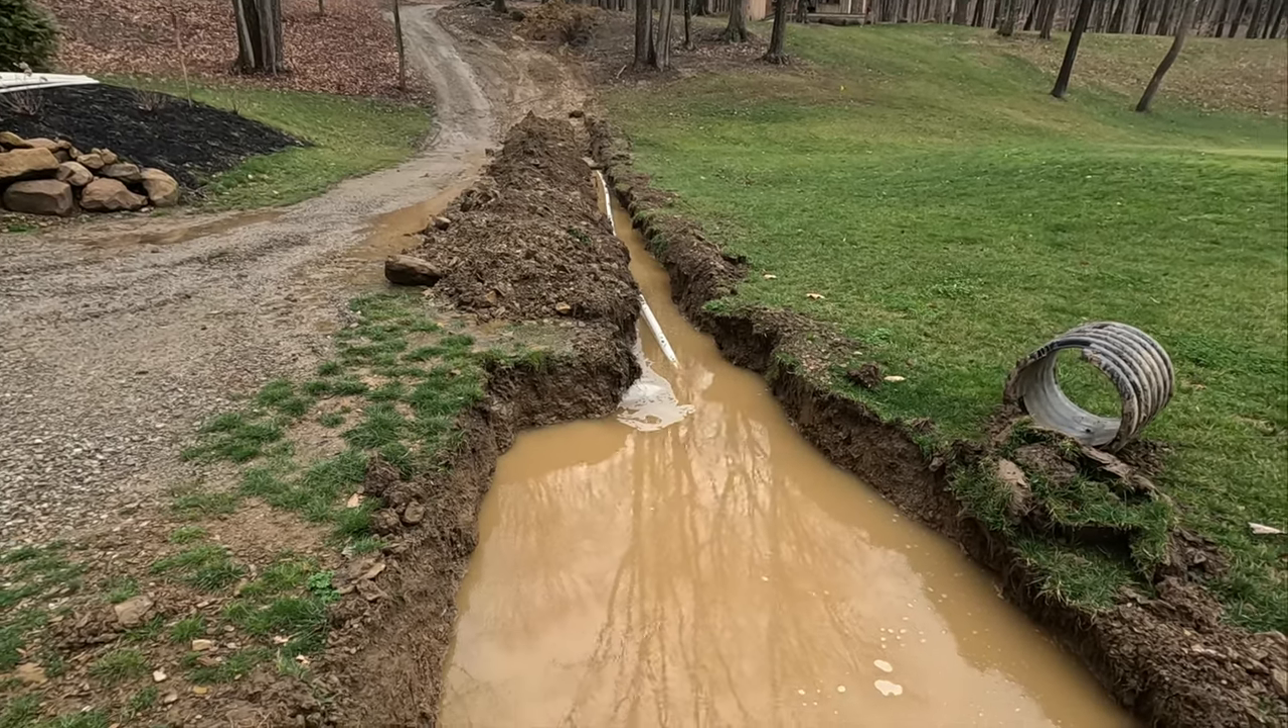As you can see my pipe has floated i think it's still together but it's definitely floated.